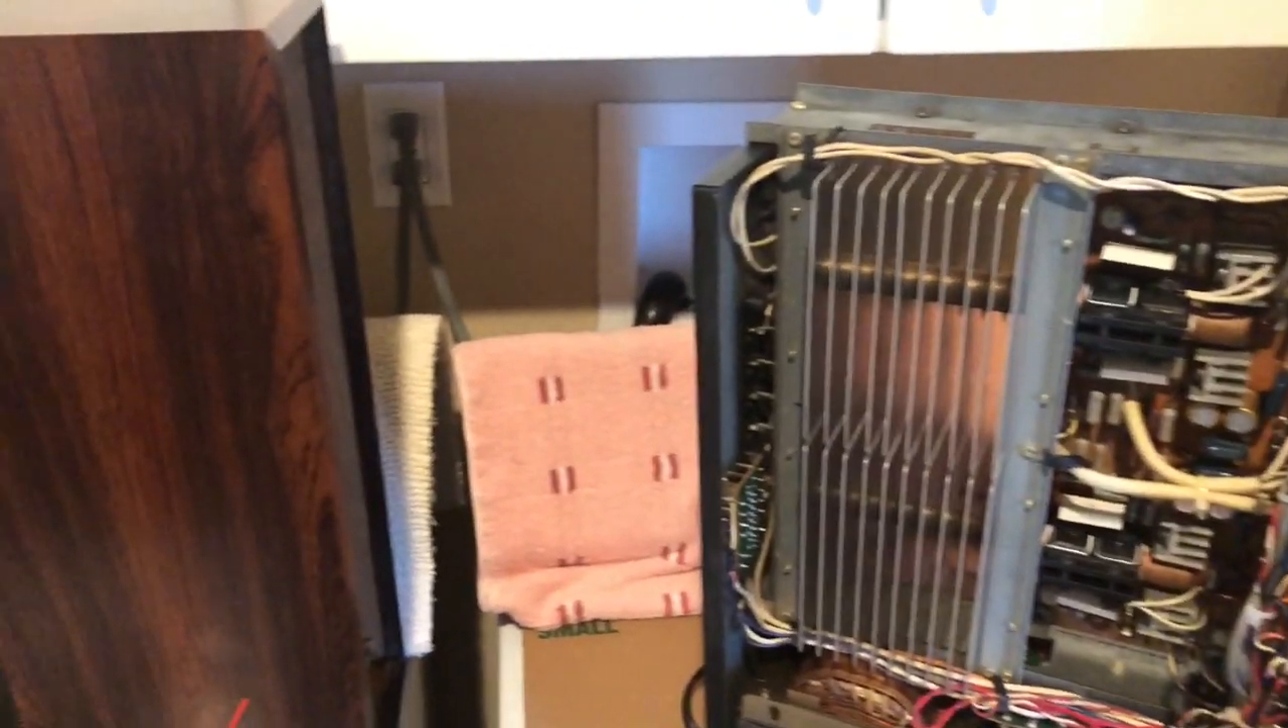Here's the amp after being removed from the case and again i just kind of set the case off to the side.